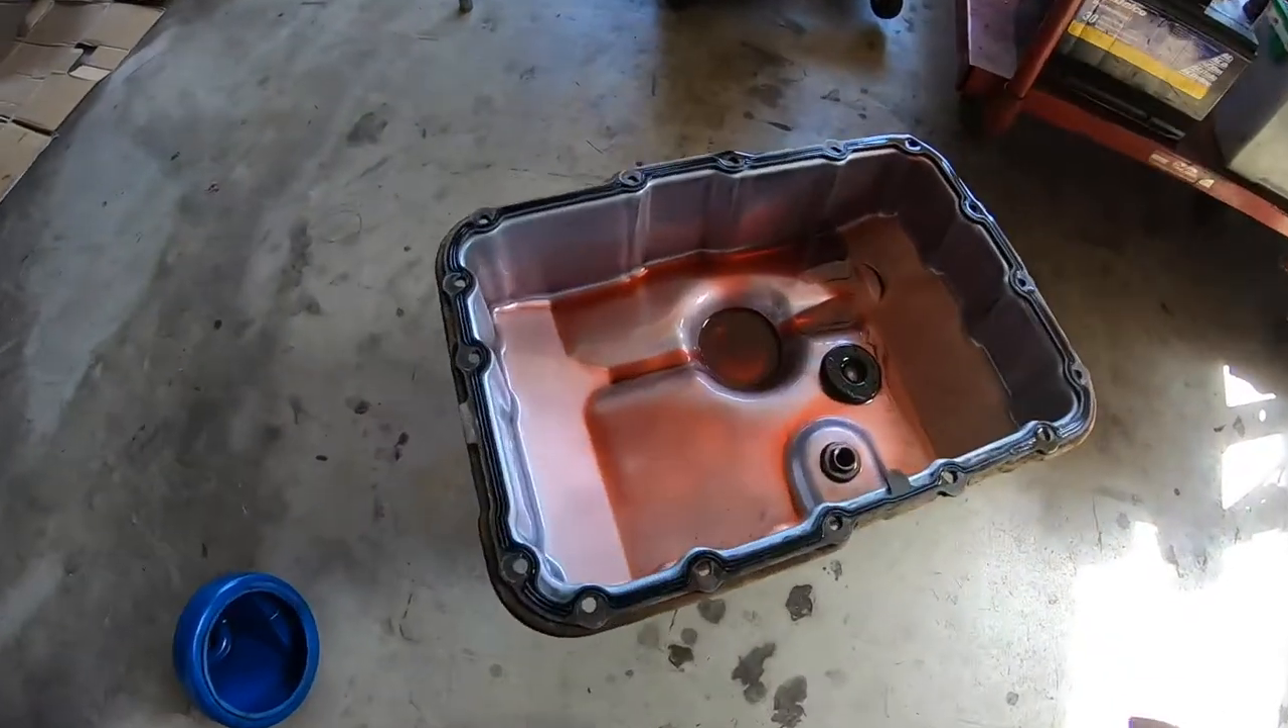I successfully removed the pan without creating a thousand dollars in damage.